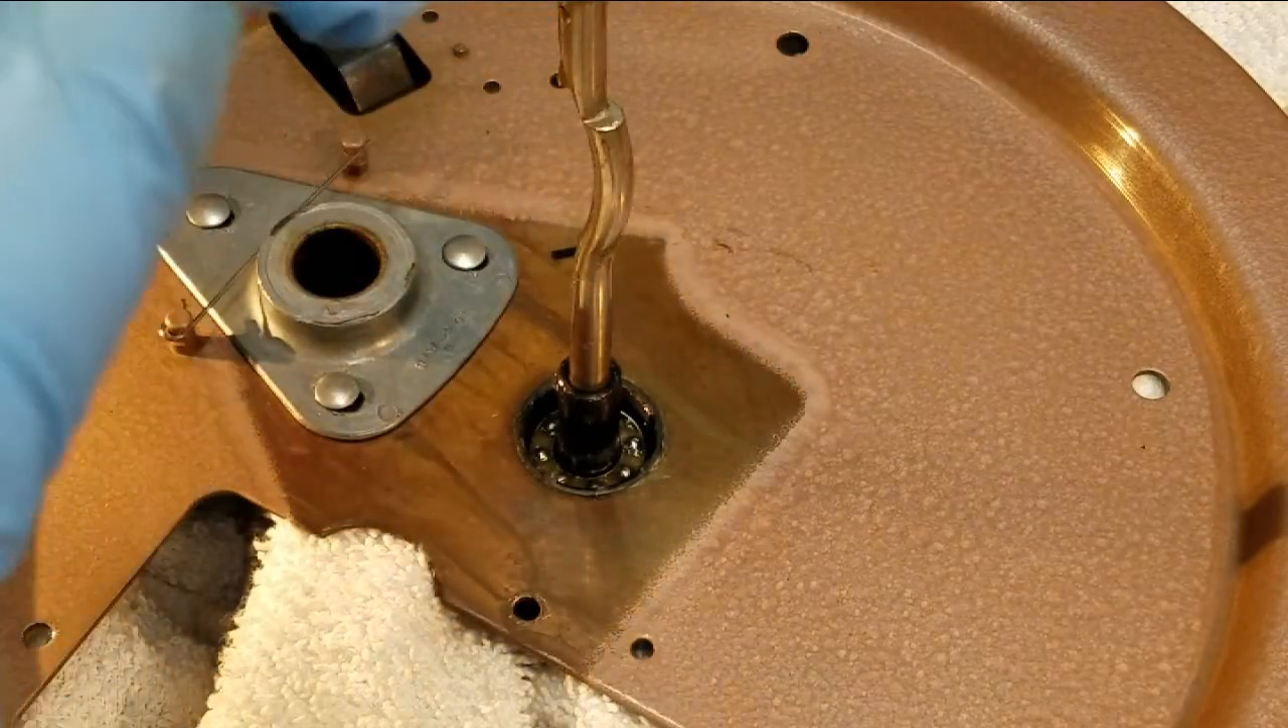Okay bearing is back down on the spindle.